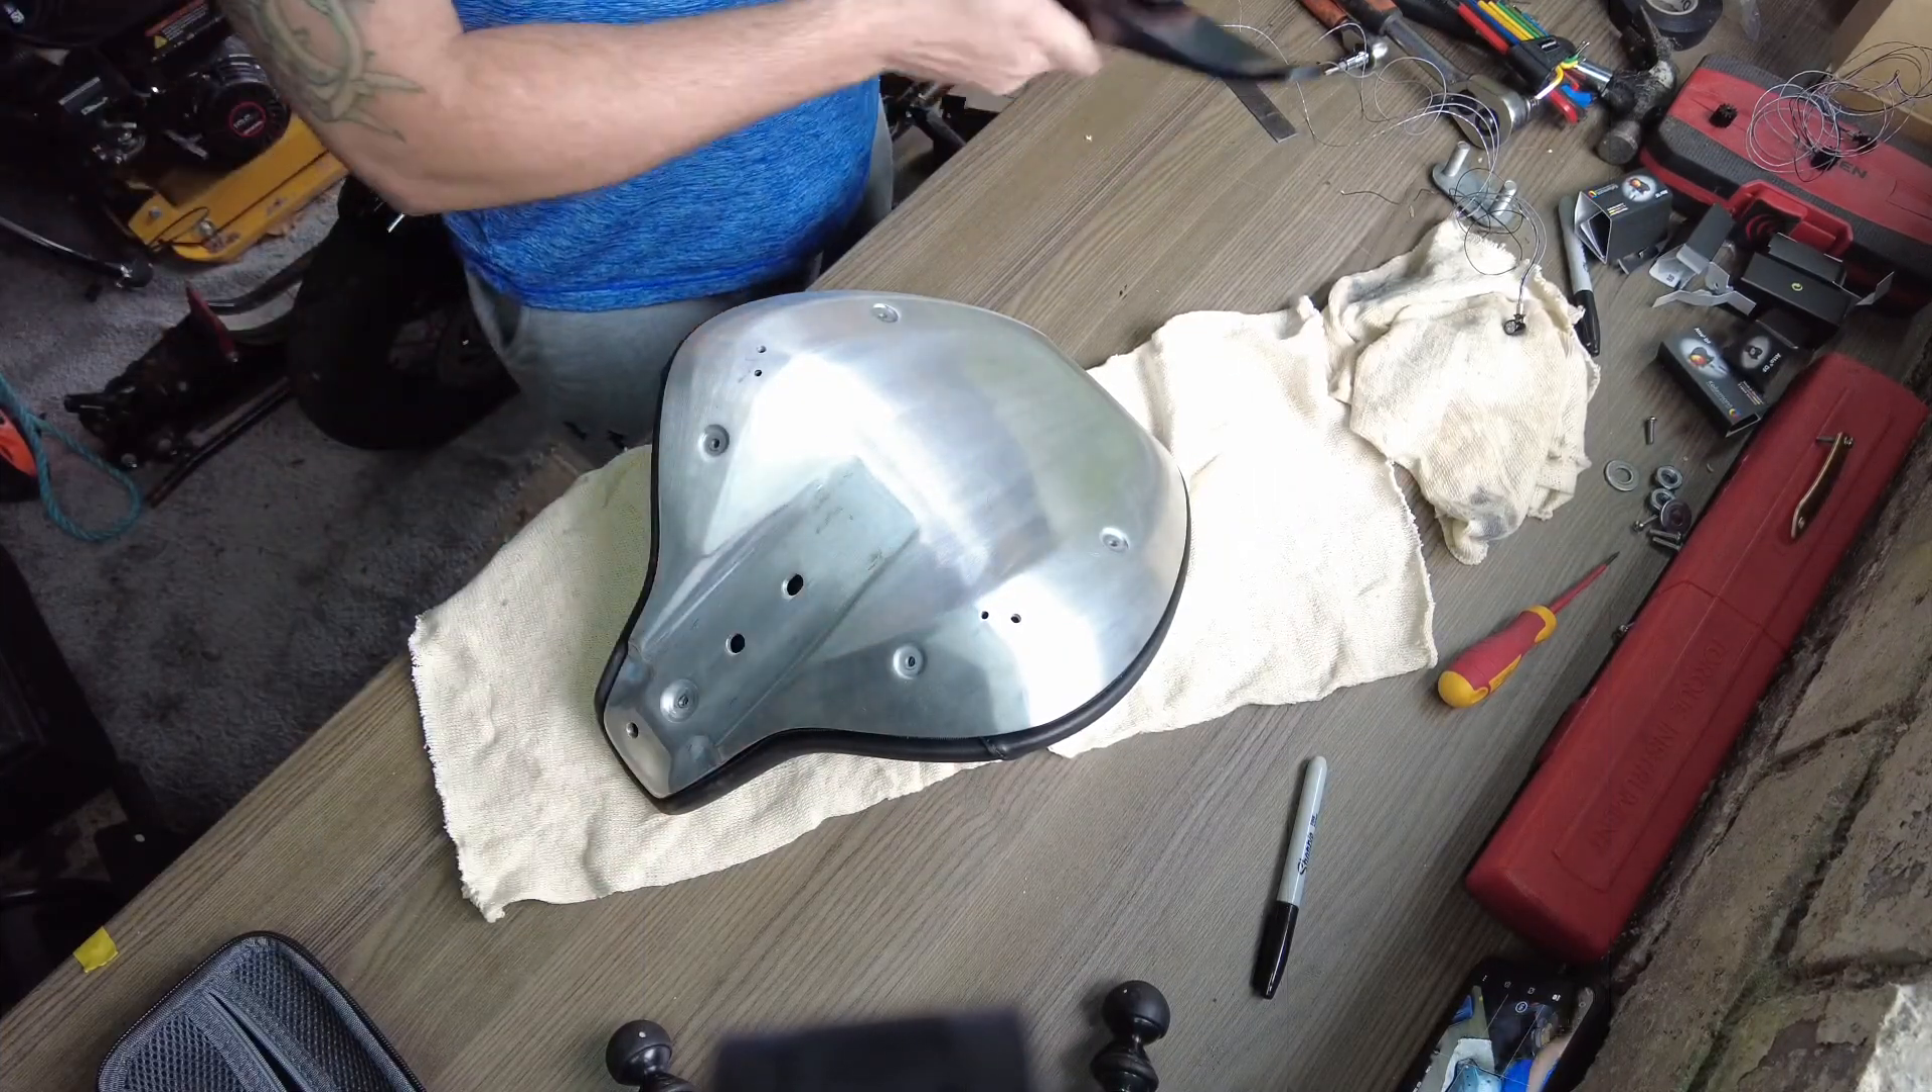So you can see I've already got the seat seat off um and disassembled.